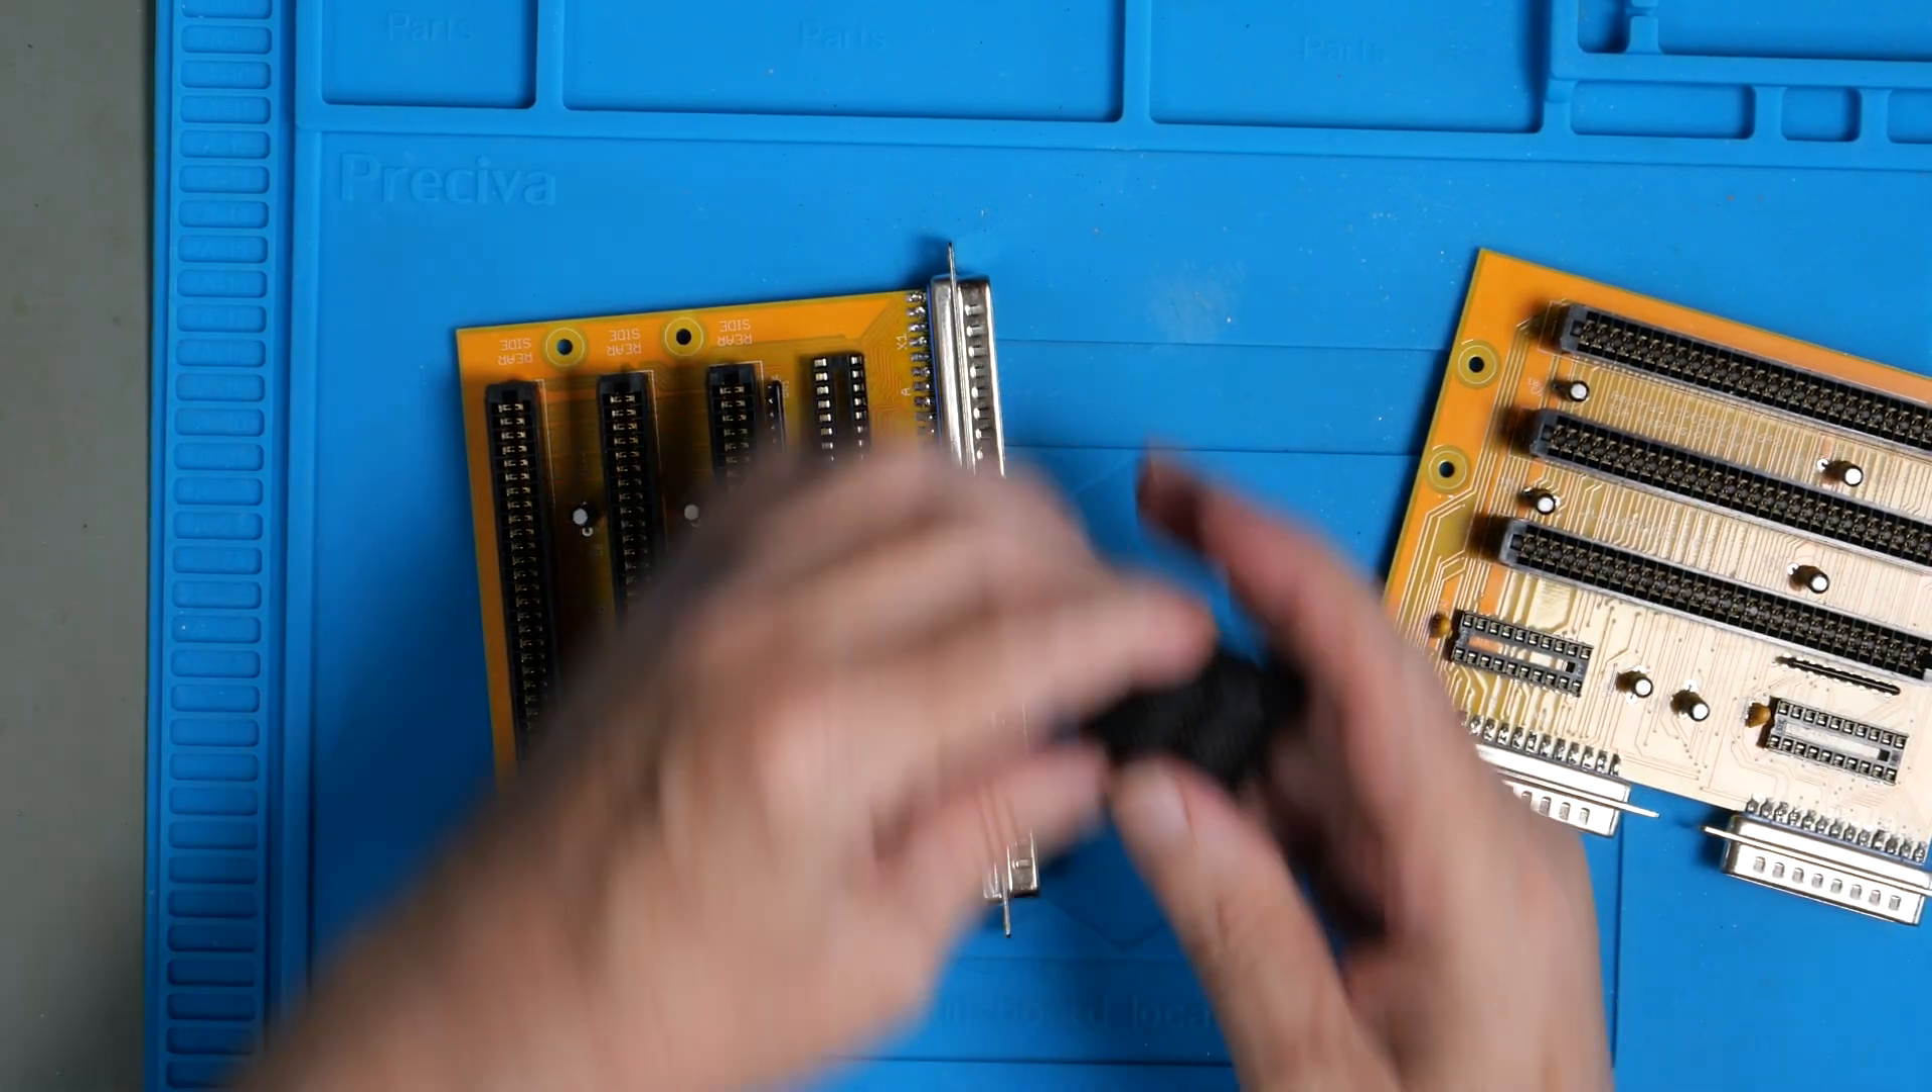The last thing to do is put the chips in.